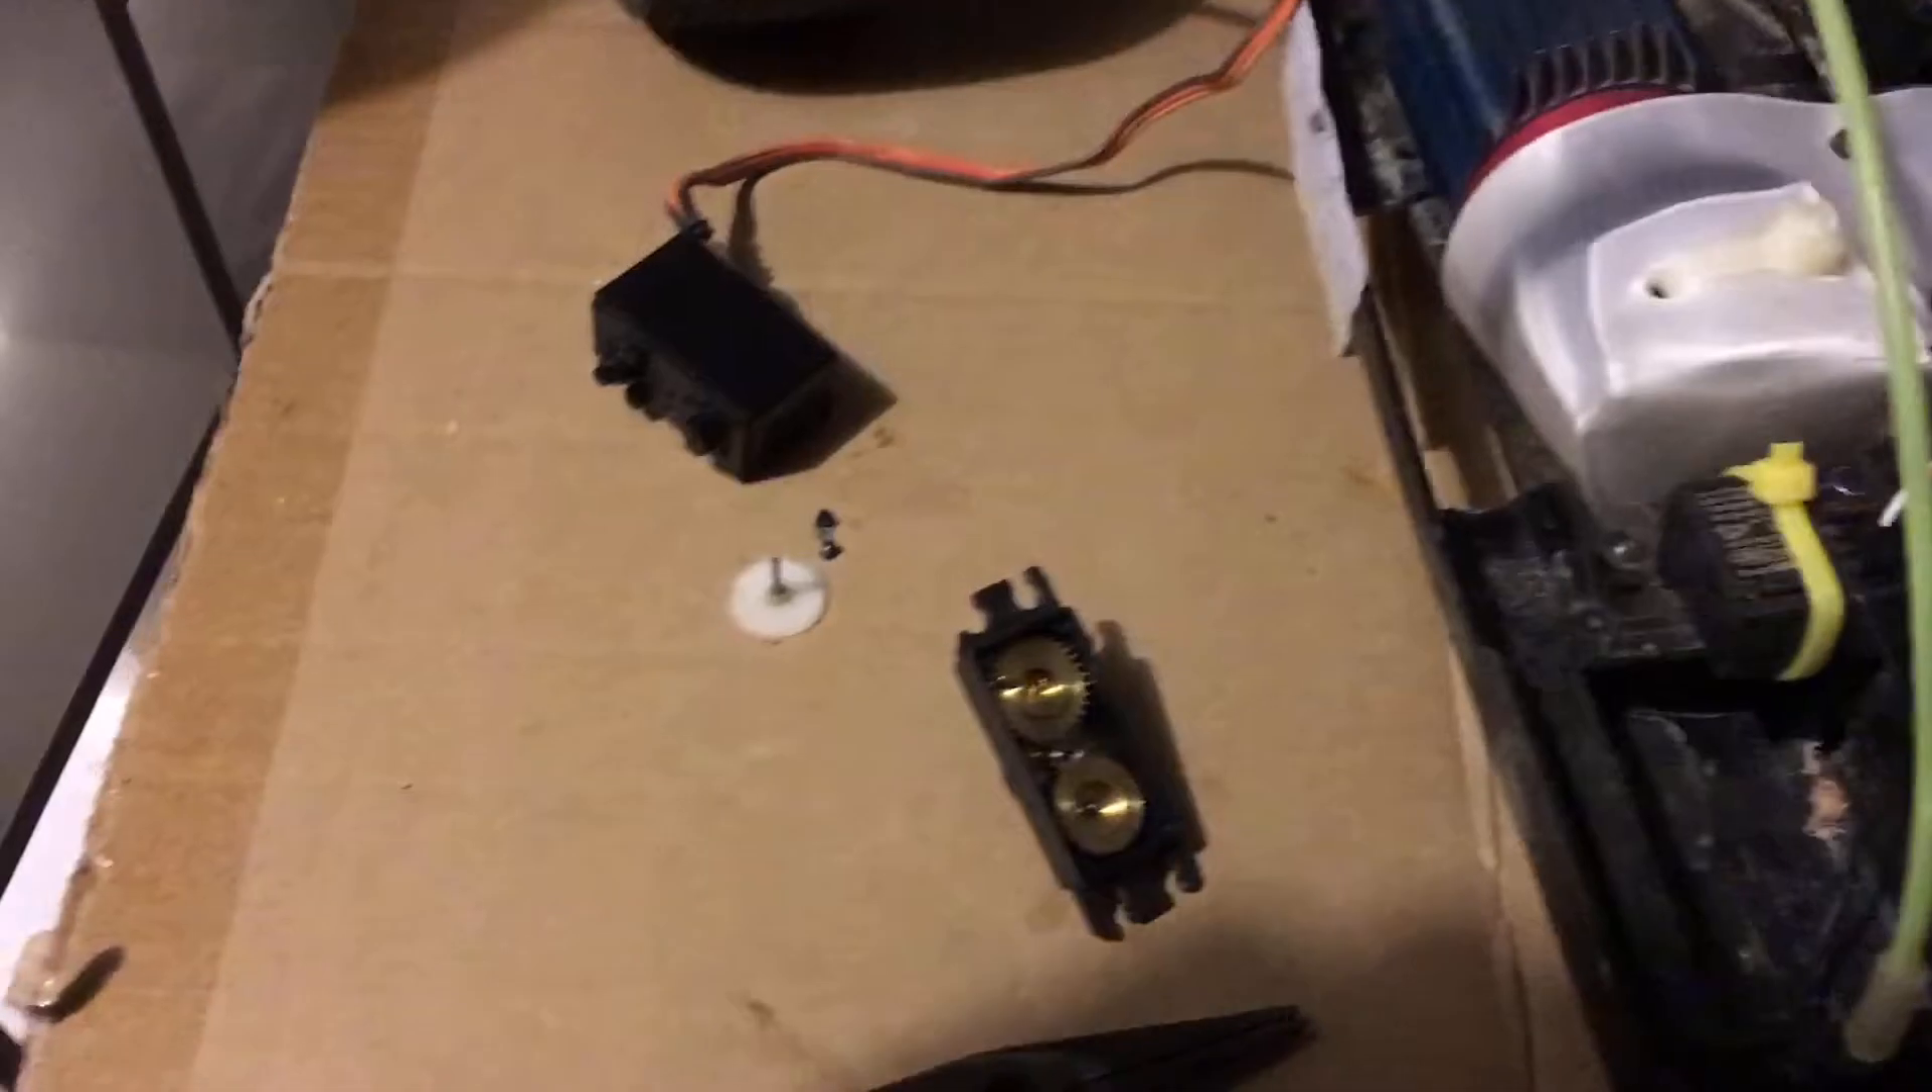All right, so we've got the first servo that was in here stripped down.